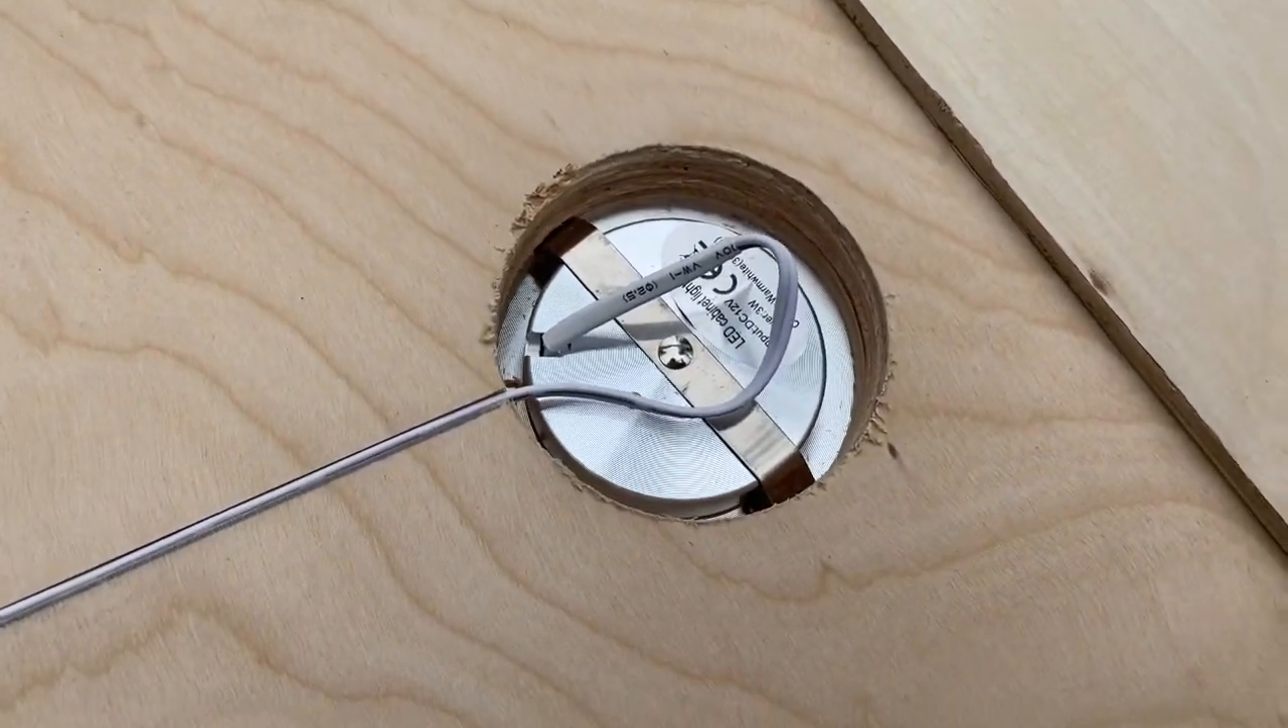All right so this is how it looks once the puck light is in there and i made just a single single groove for the wire to stick through the back.